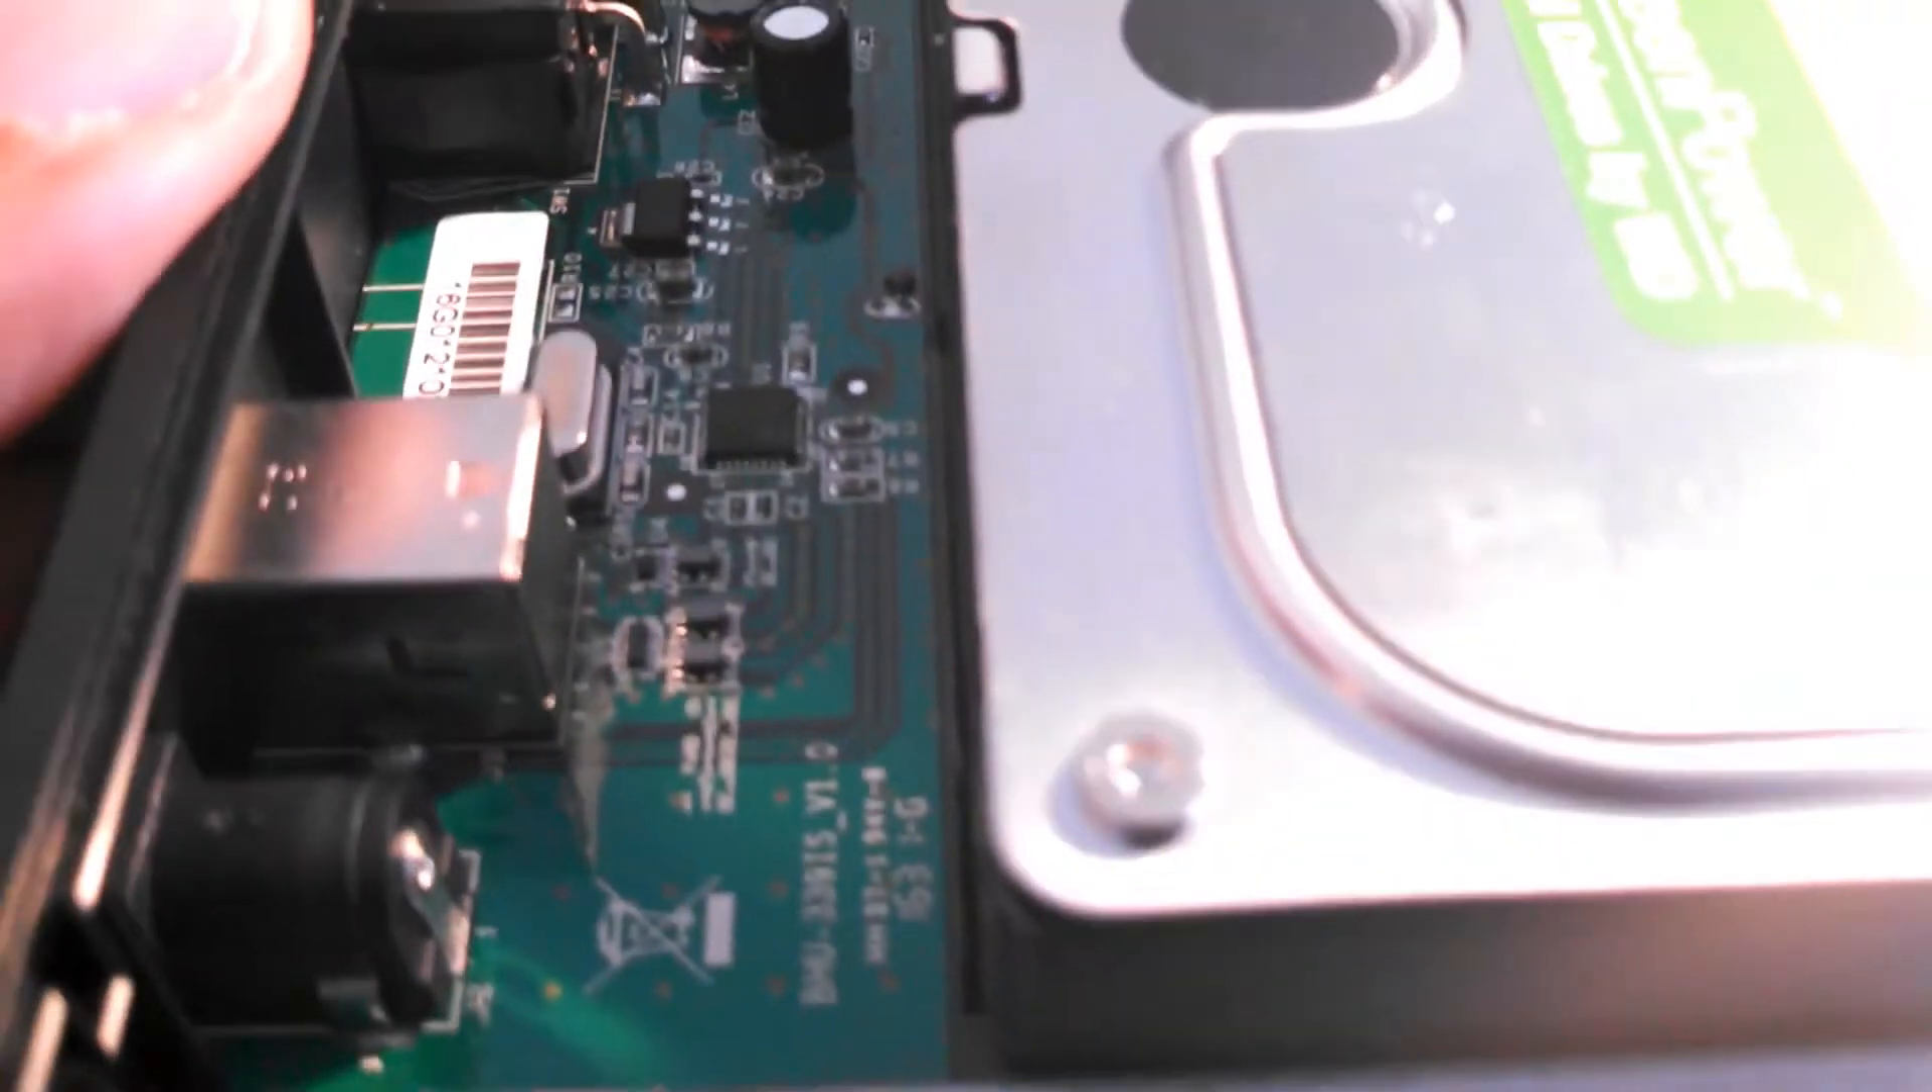All right so we've got our hard drive in.